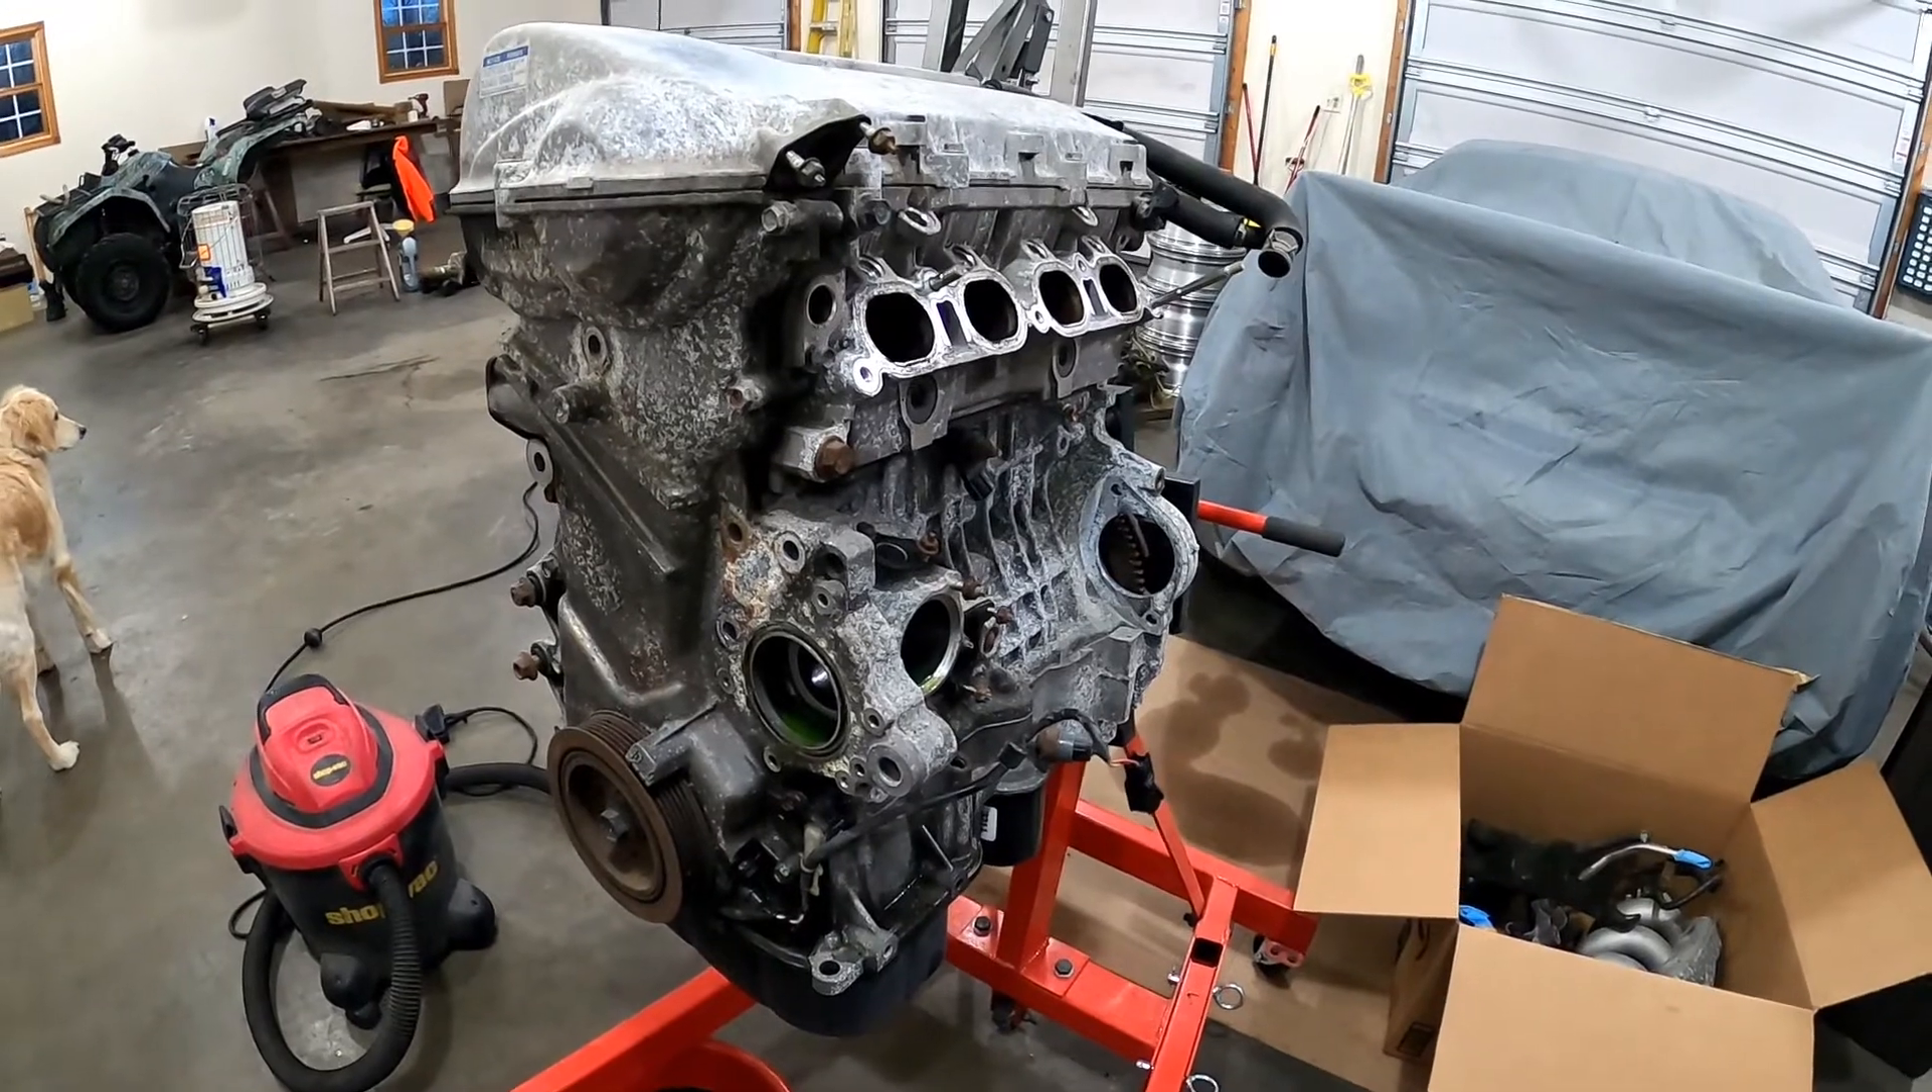All right, so we got all the accessories pulled off, the water pump, the intake manifold, and all that kind of stuff.